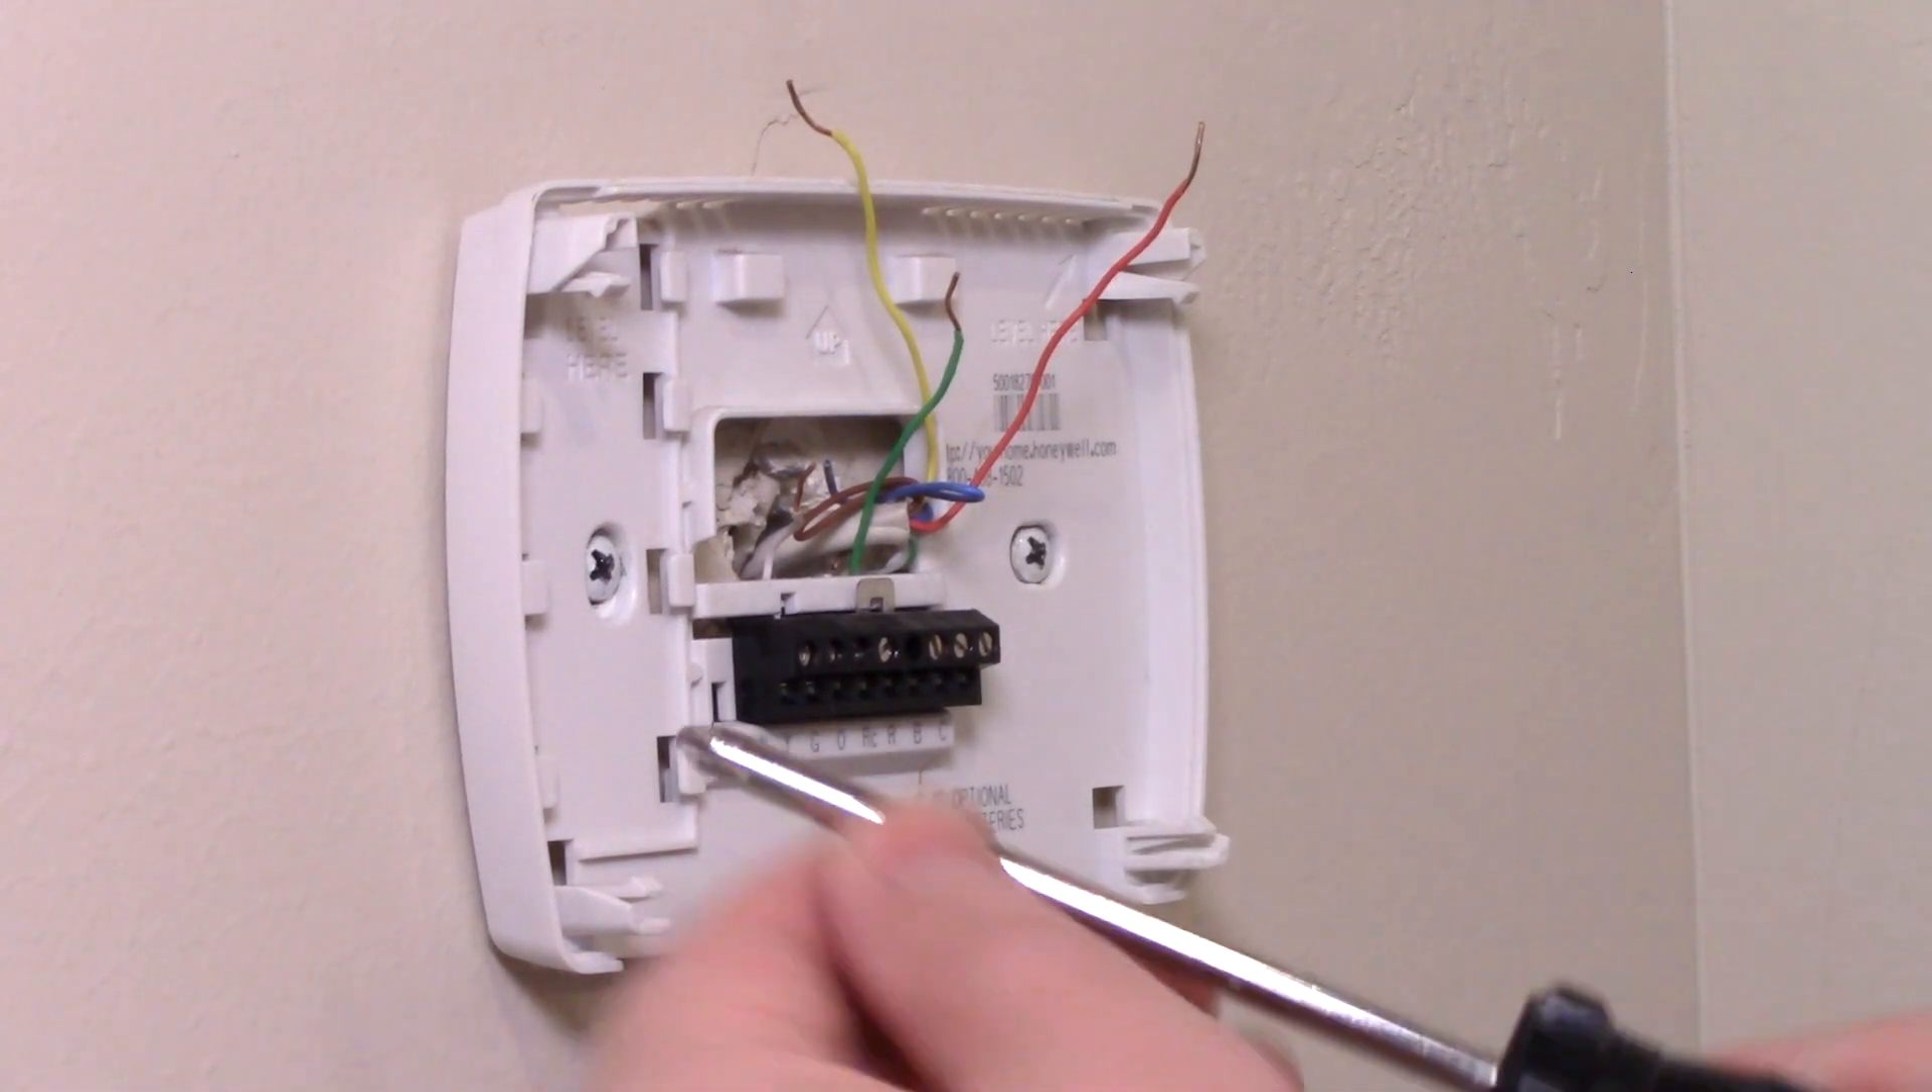Now that these wires are off of this little wiring block, we can take out these two screws here.